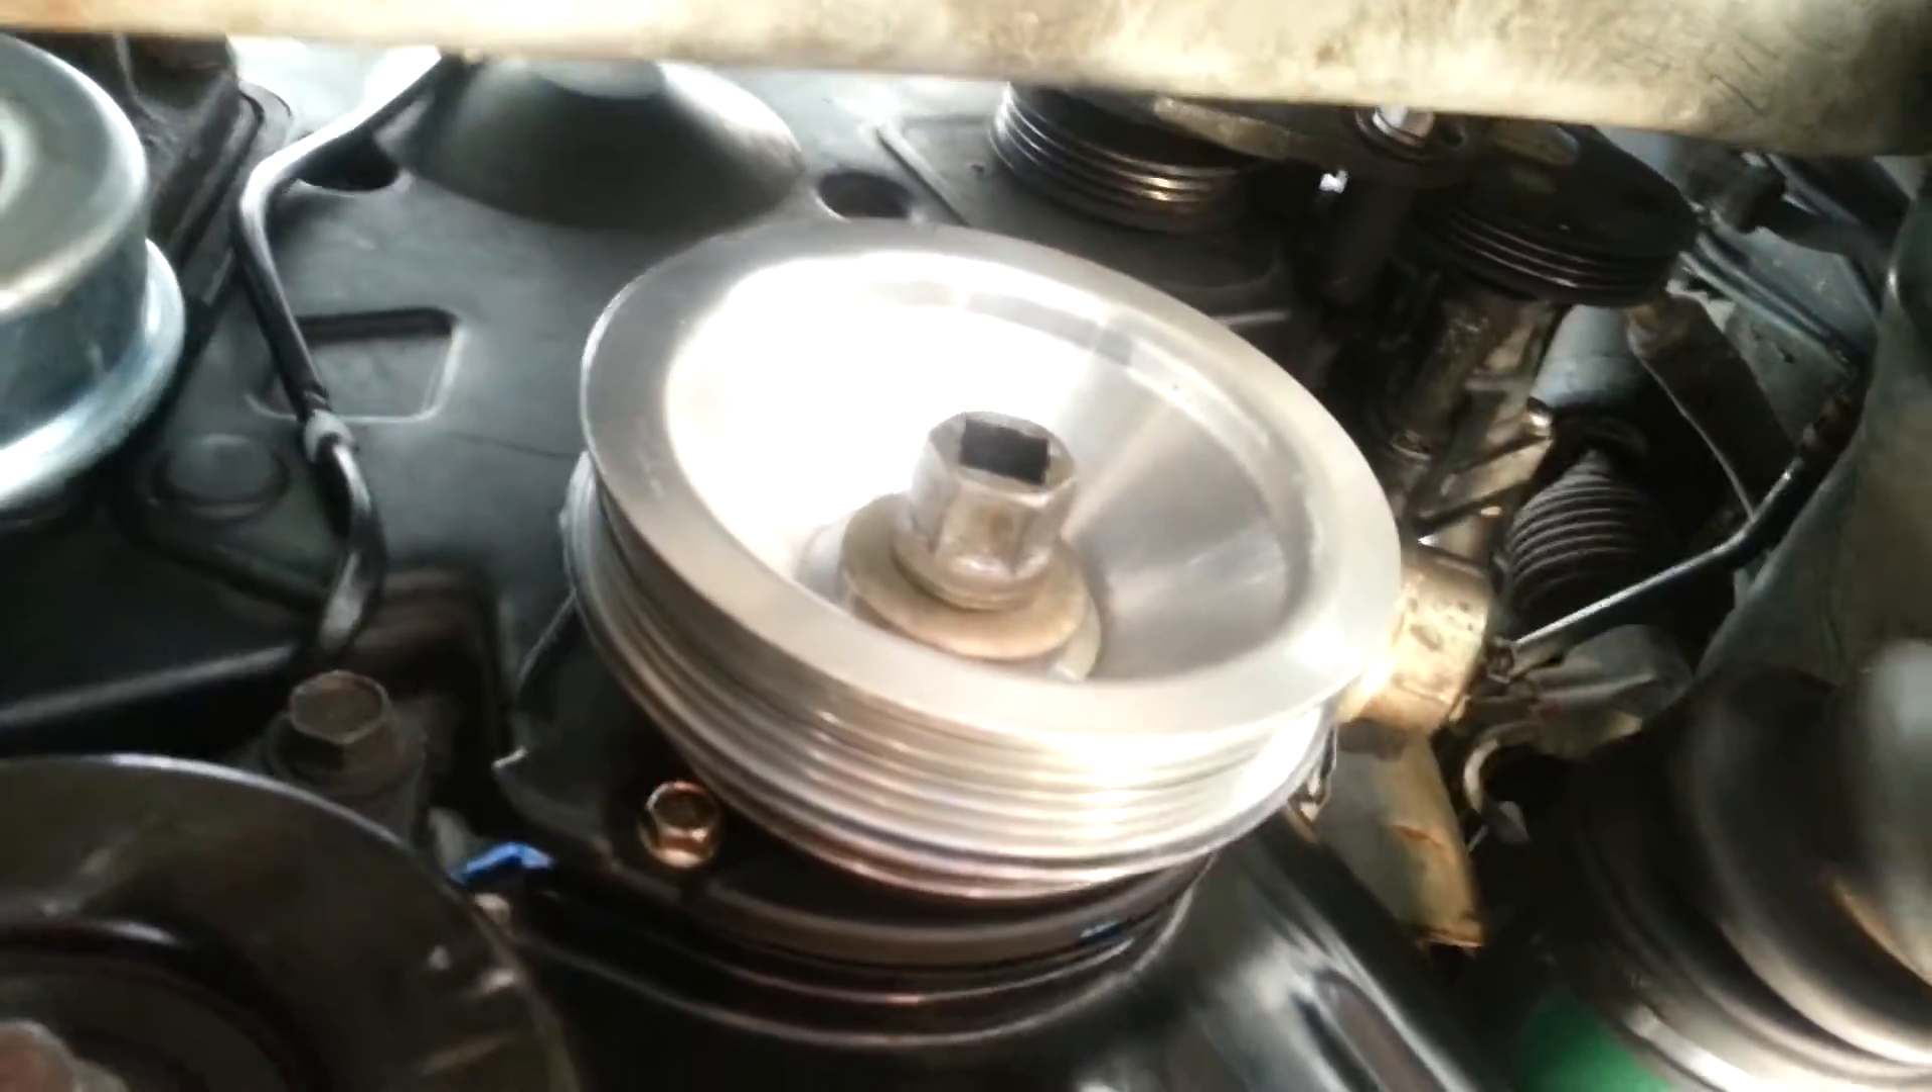Just a bottom view, I've got the crank pulley on. I haven't put the belts on.